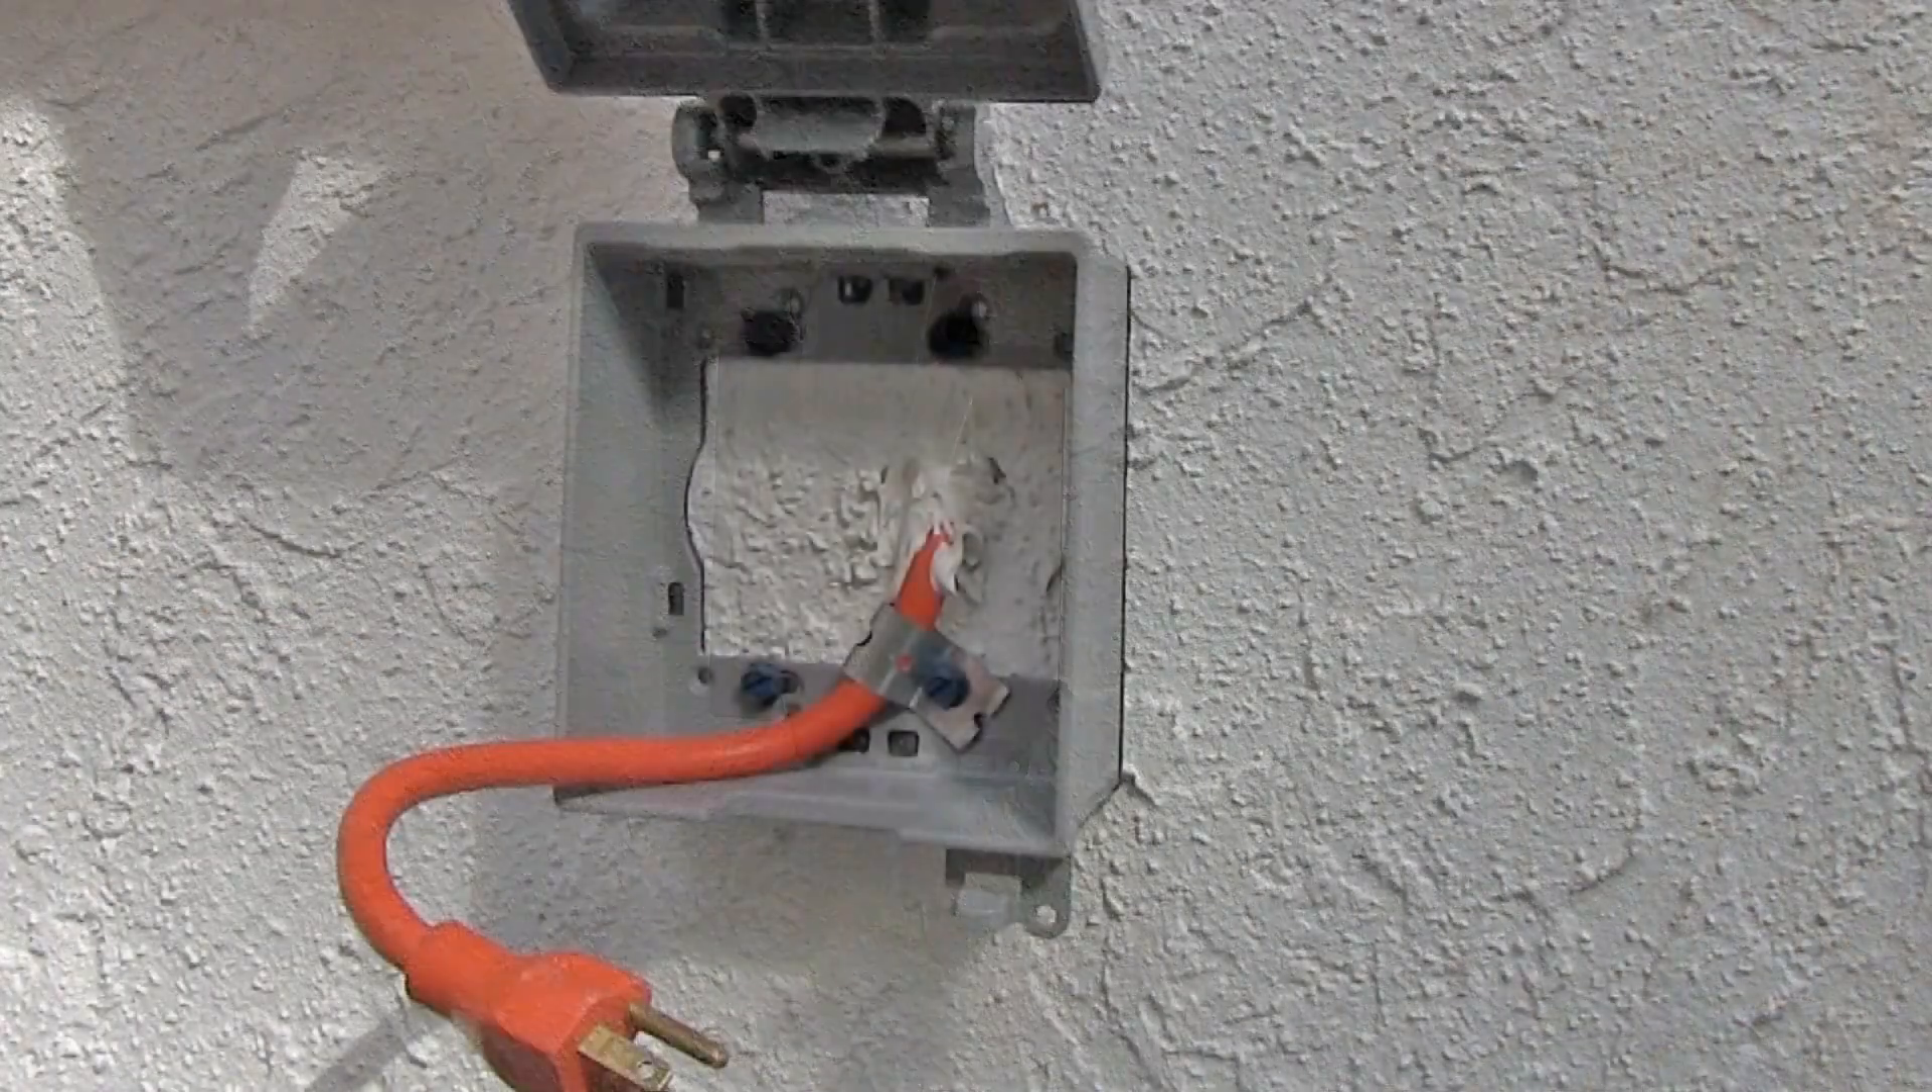And notice that I used some strapping to tether the wire down.